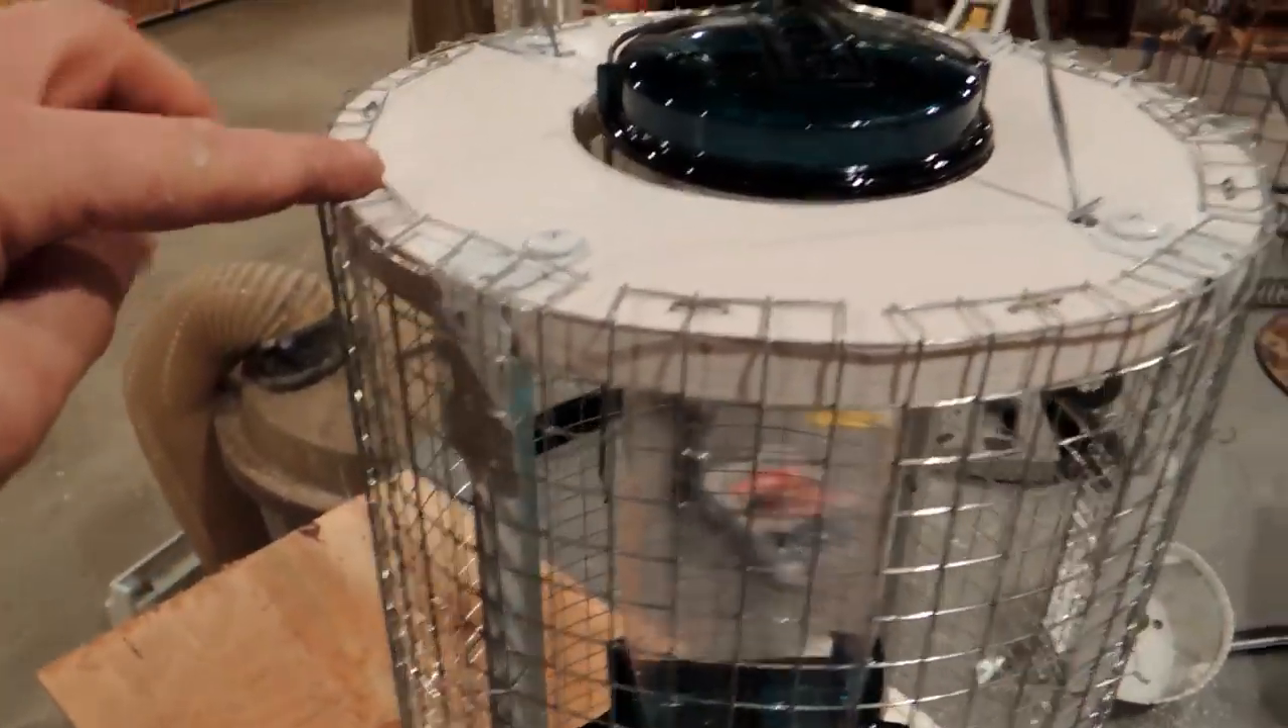We've got the fencing installed here, everything stapled in on the top and bent over.